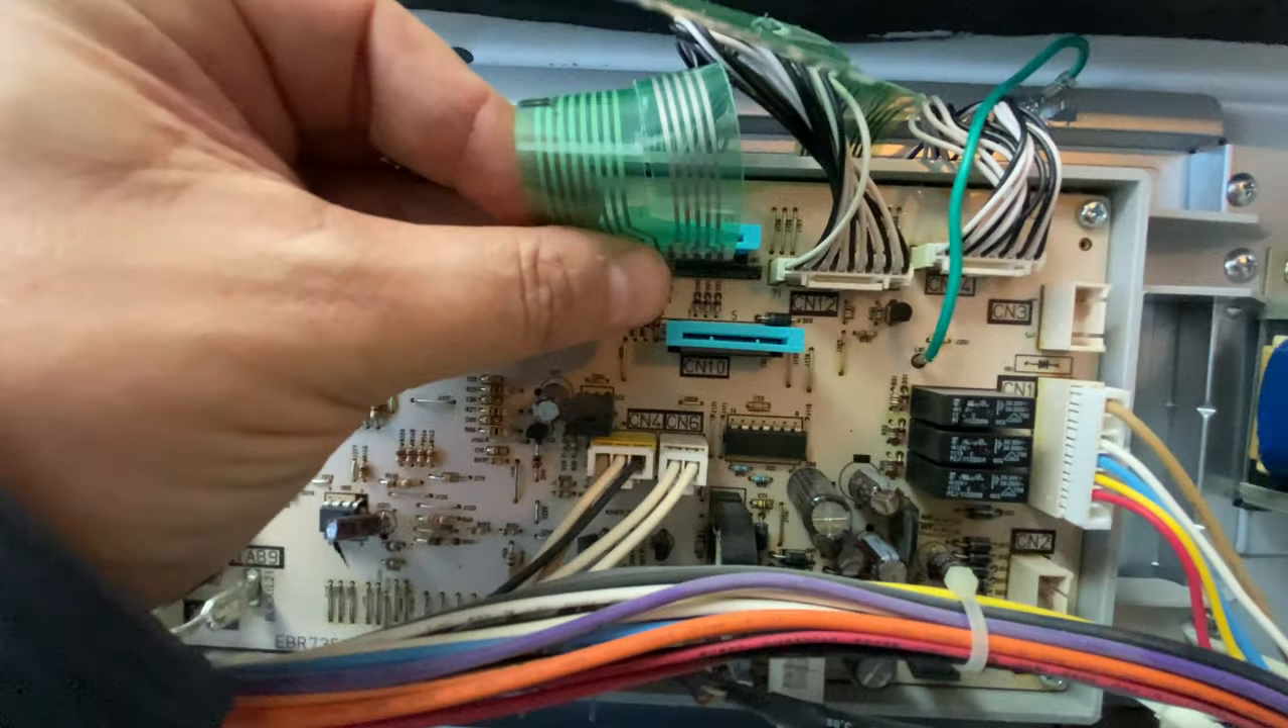Okay and we got the ground stuff back in we got the panel back in now we're just gonna put these ribbon cables back in and they look simple enough right.